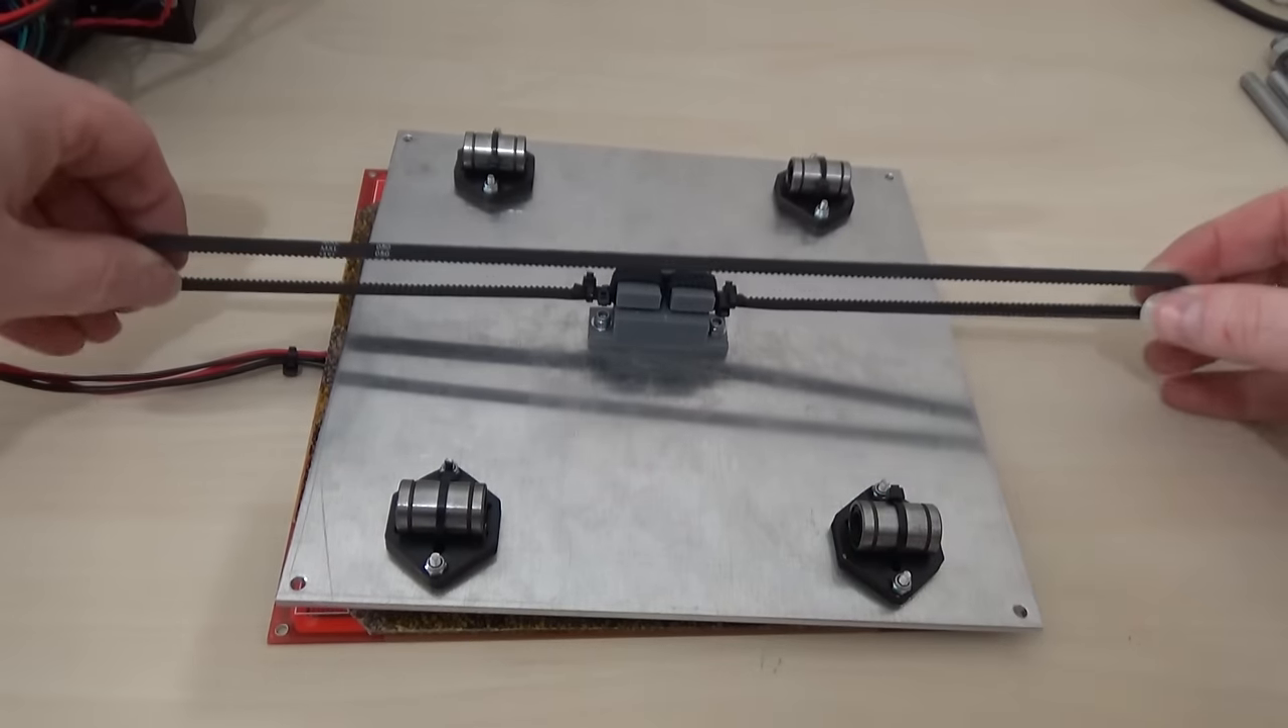So here's the aluminium plate that we drilled and we've transferred the original pieces of wood and bearings and tie wraps etc etc etc to it. We've bolted the belt retainer to it and we've attached the belt.